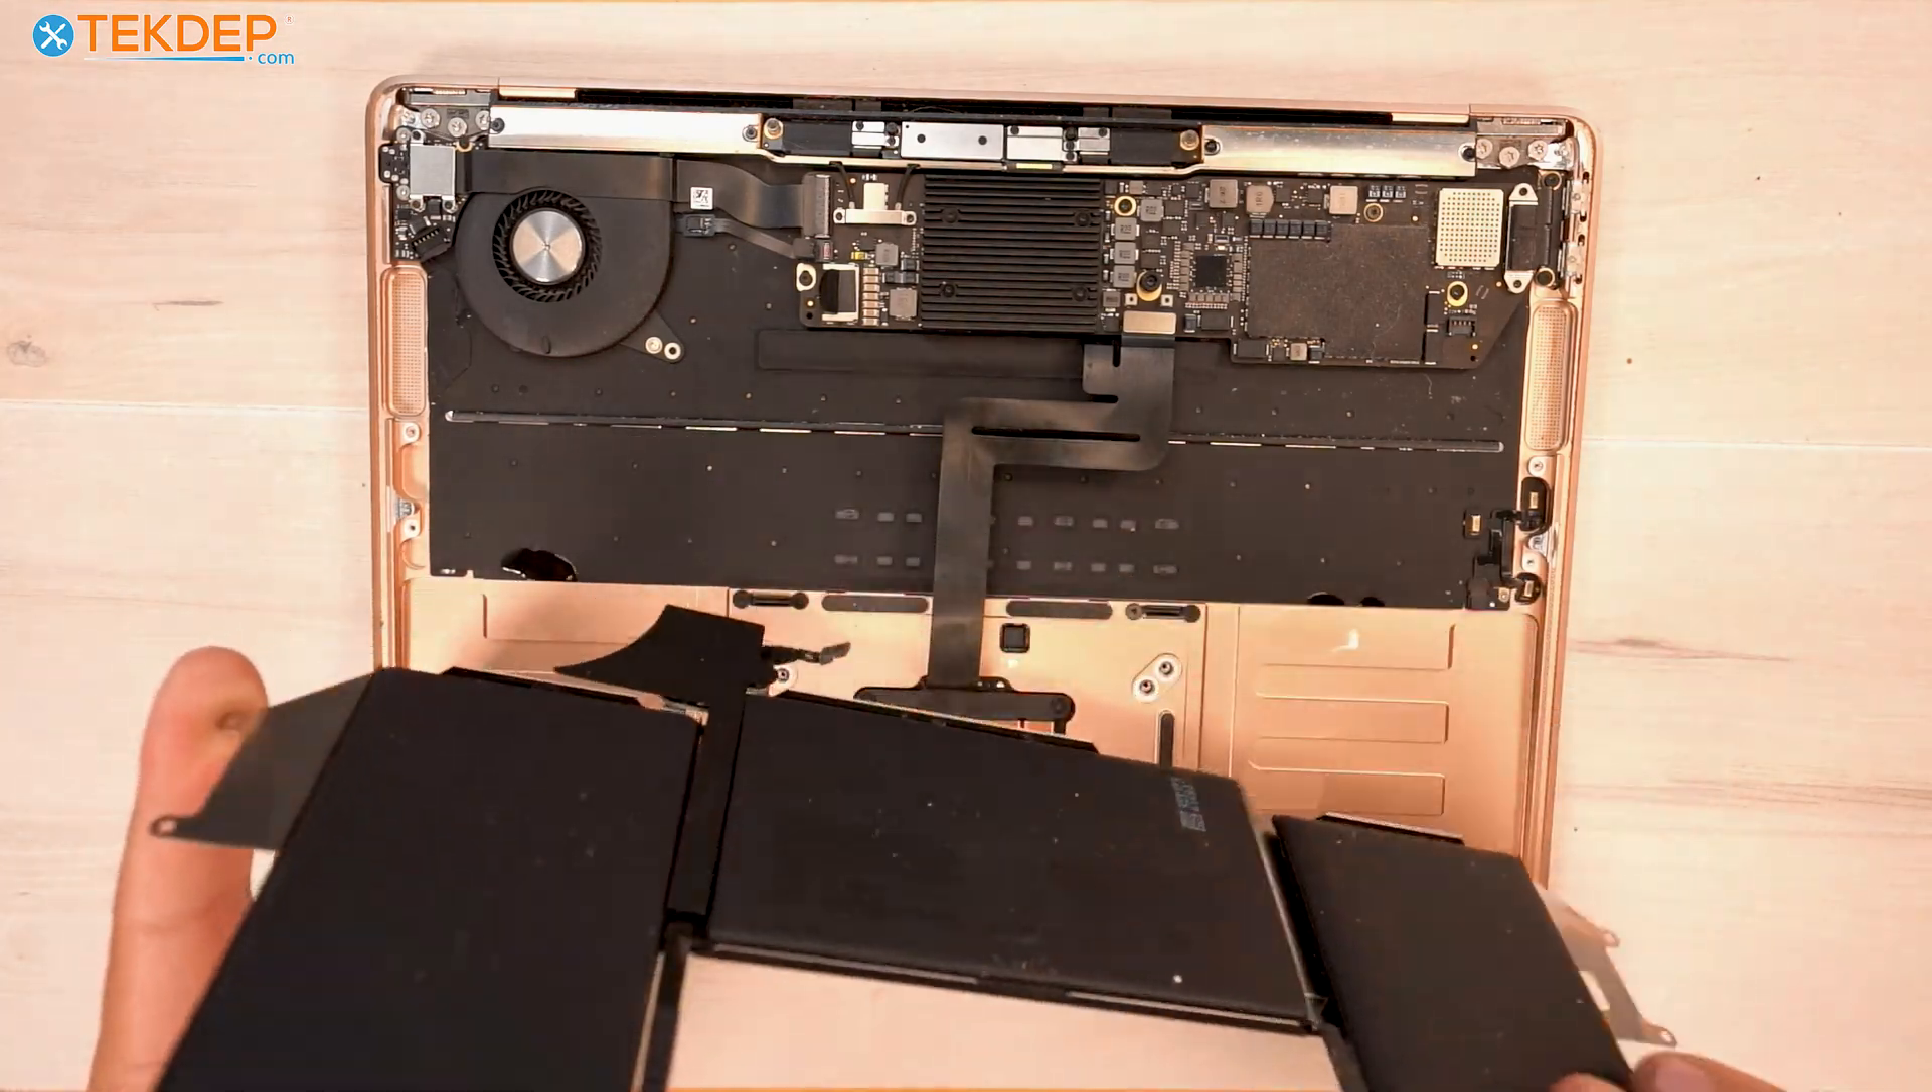So this is our old battery, which we can set aside.